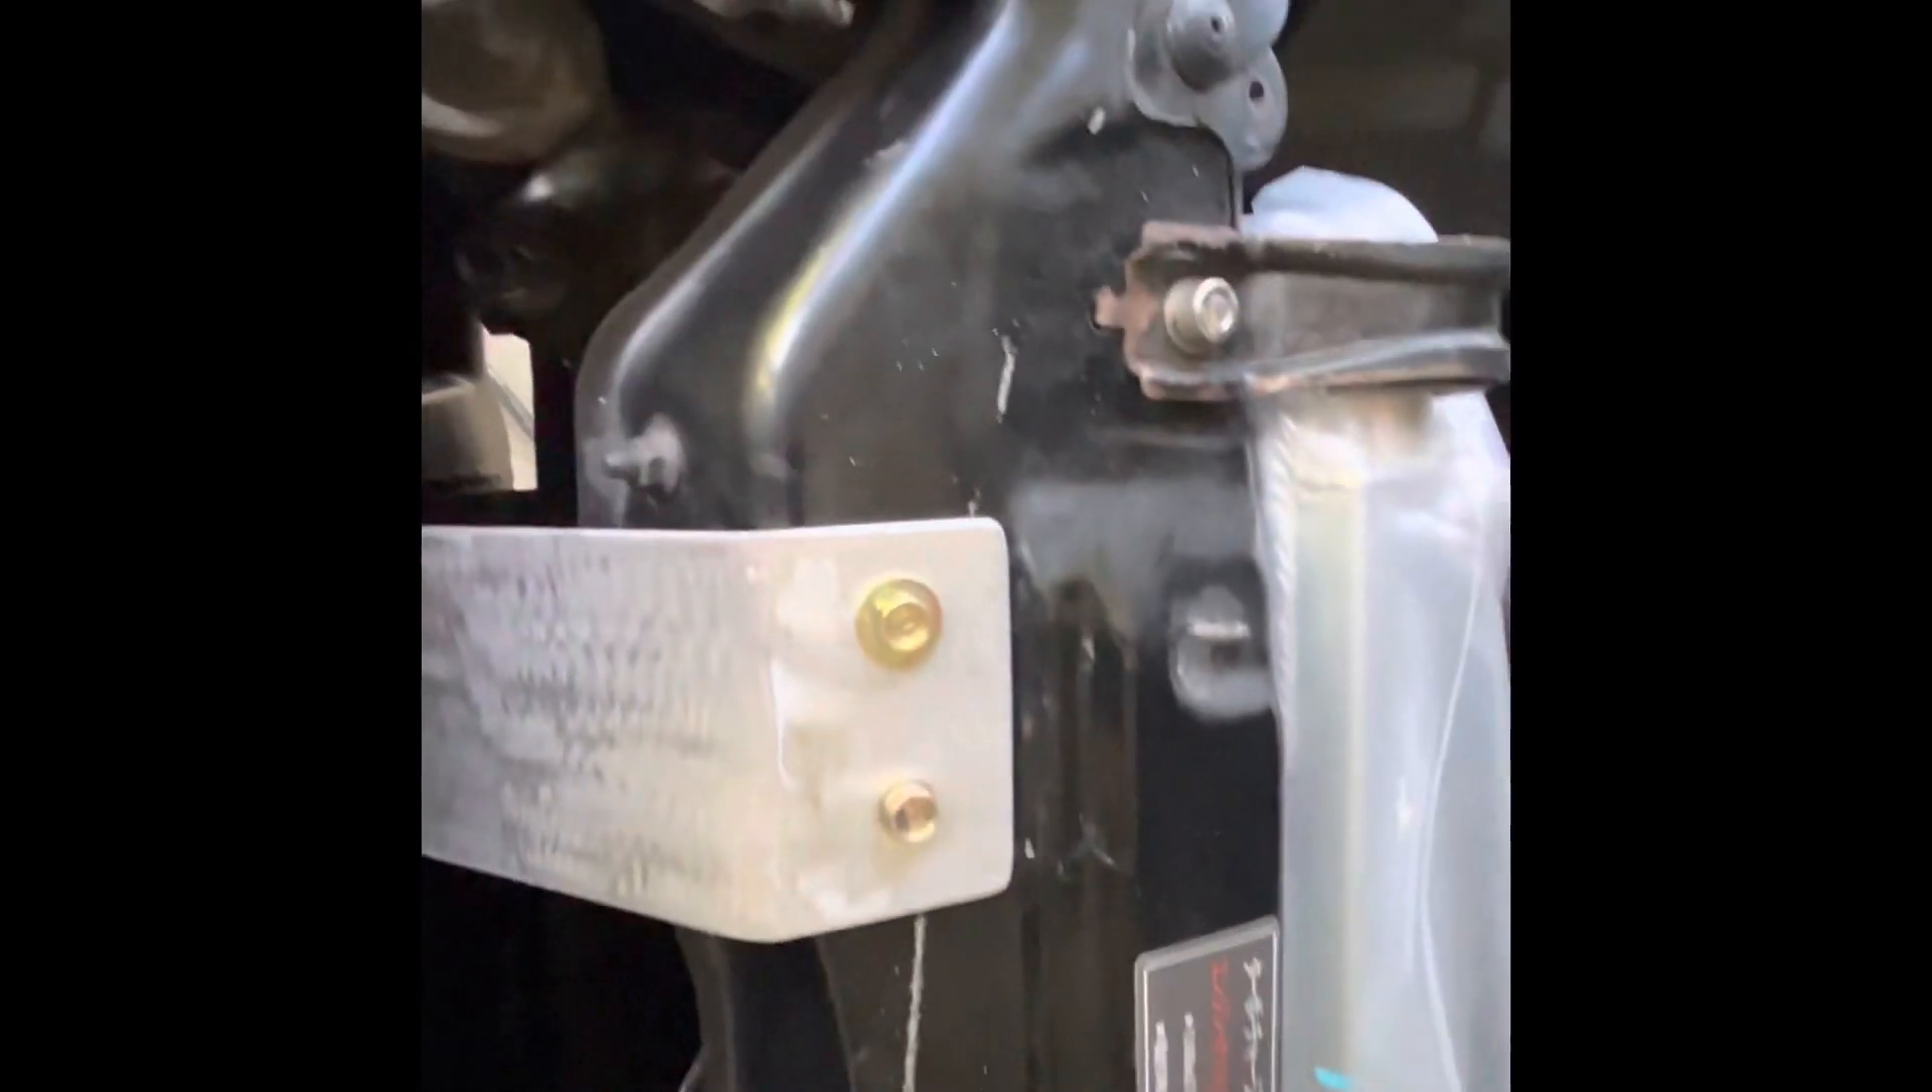That's the finished brackets from the top some temporary bolts in there for now until we get some more stainless fasteners.